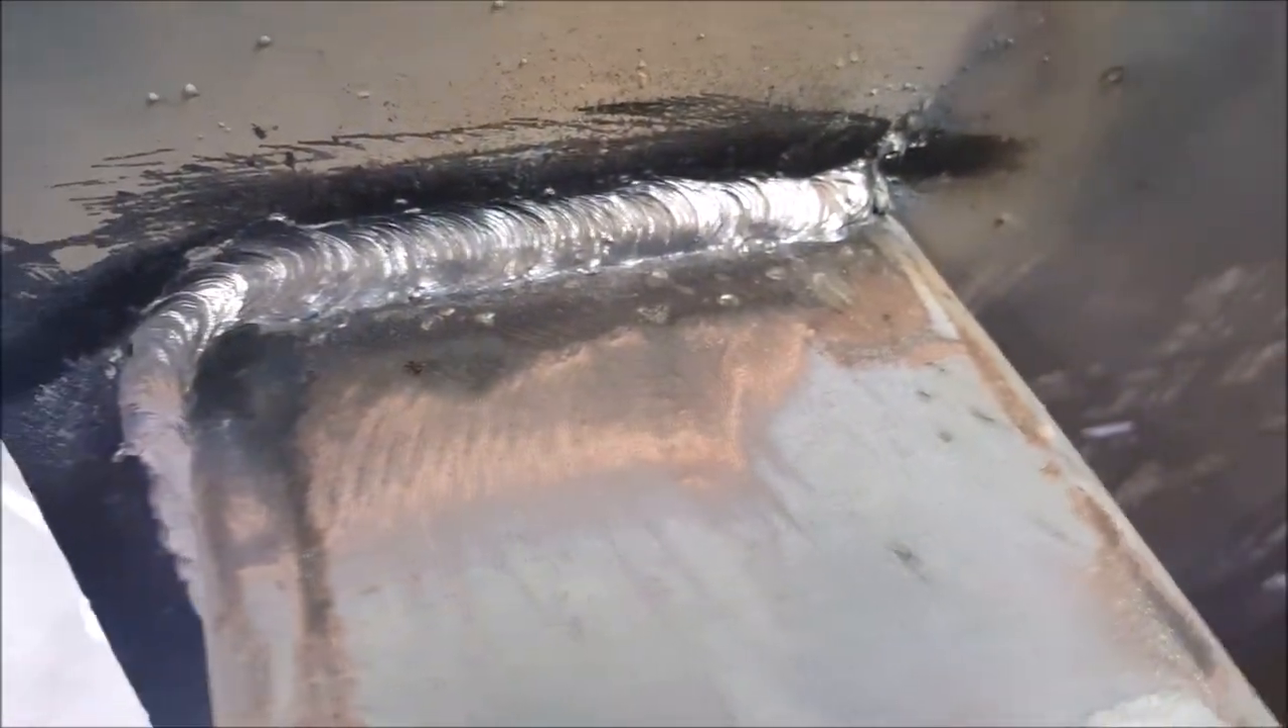All right guys i went ahead and uh finished the weld on this side.